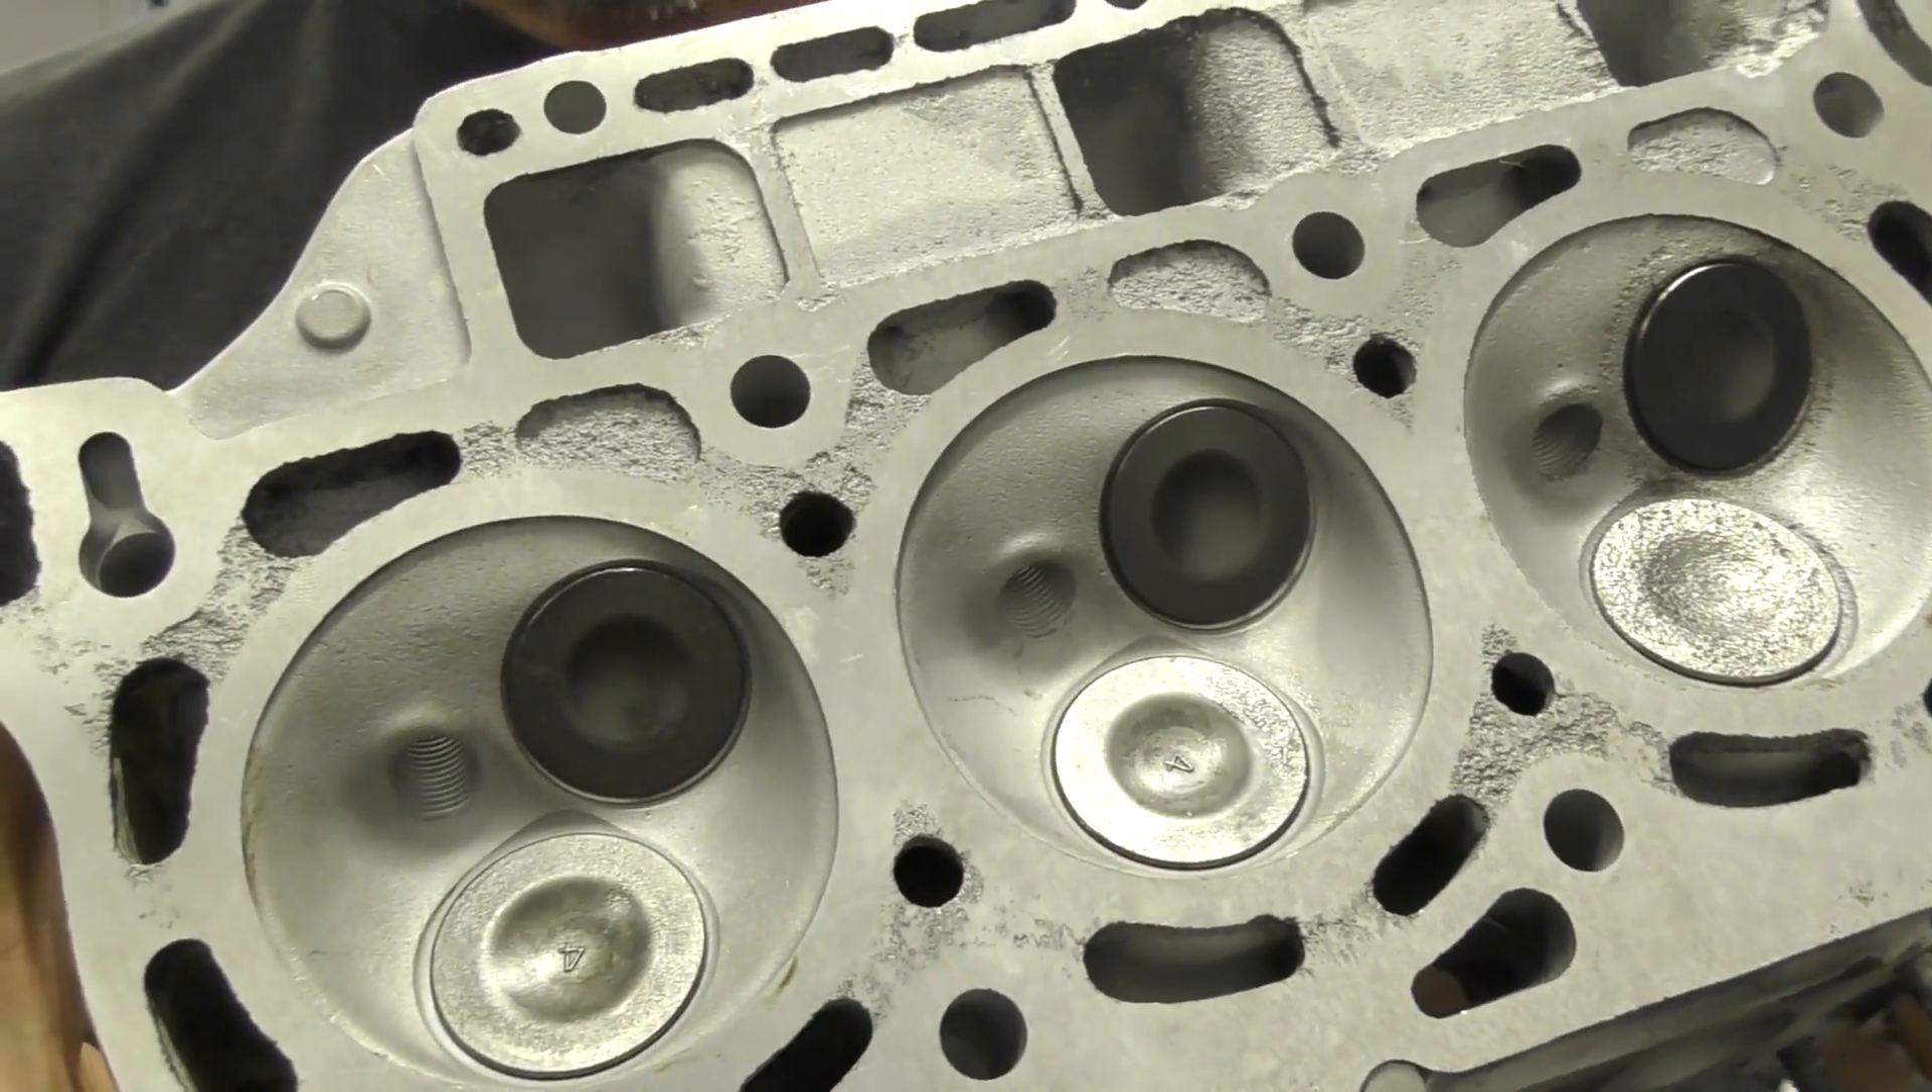So here we've got all our valves and springs in. On the other side, you can see each cylinder's now got its intake and its exhaust valve in and they're all closed.